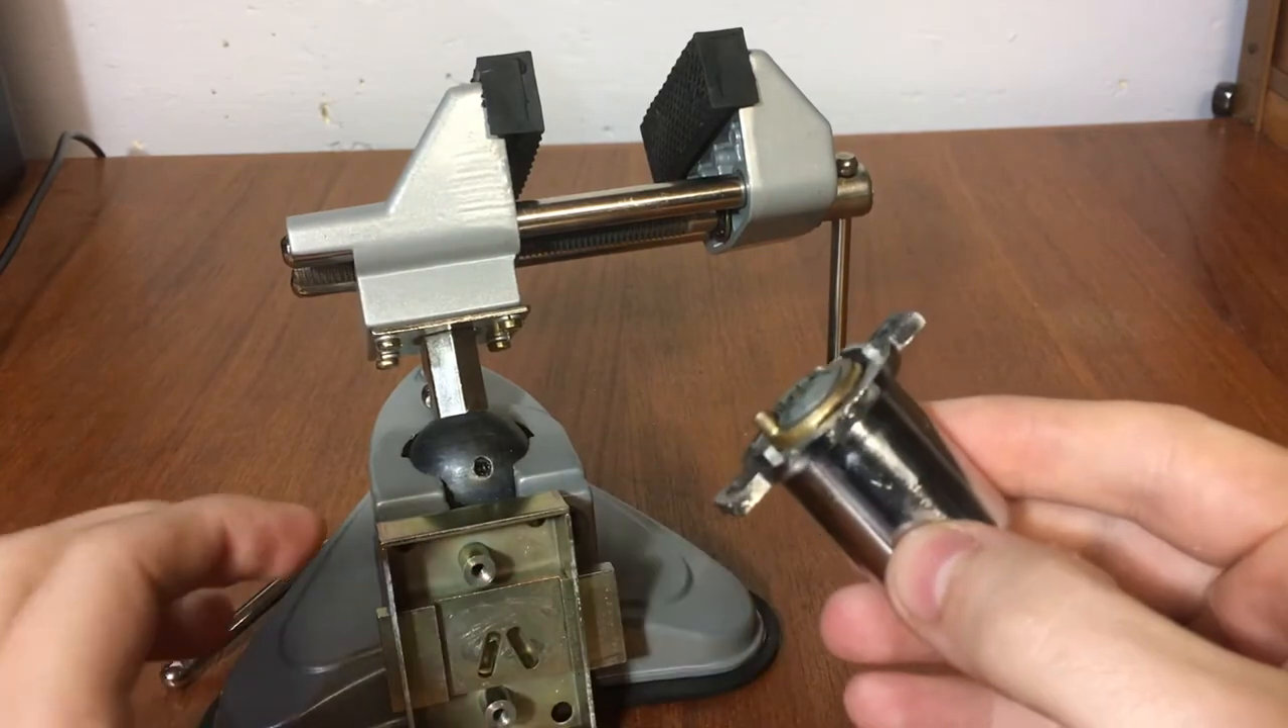So this is the lock removed from its housing.